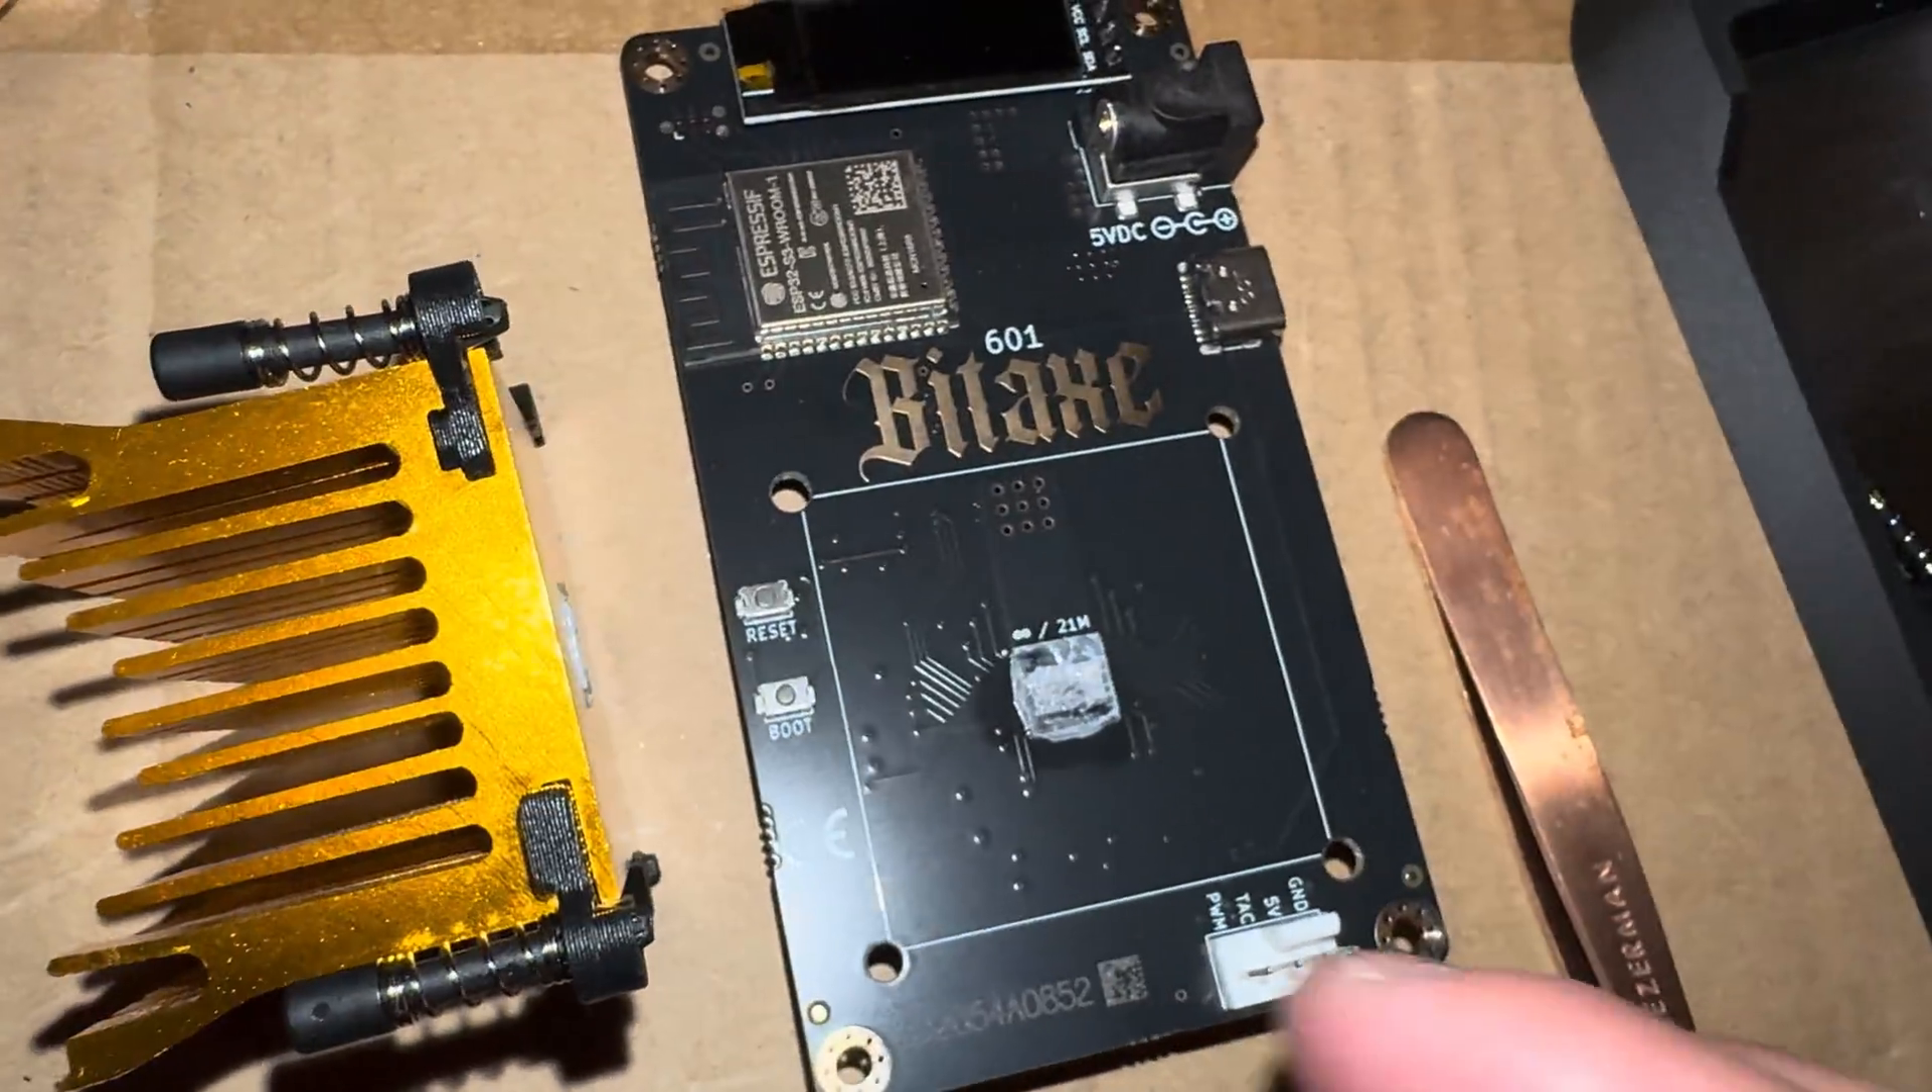Boom just like that and just like that your heat sink is off.